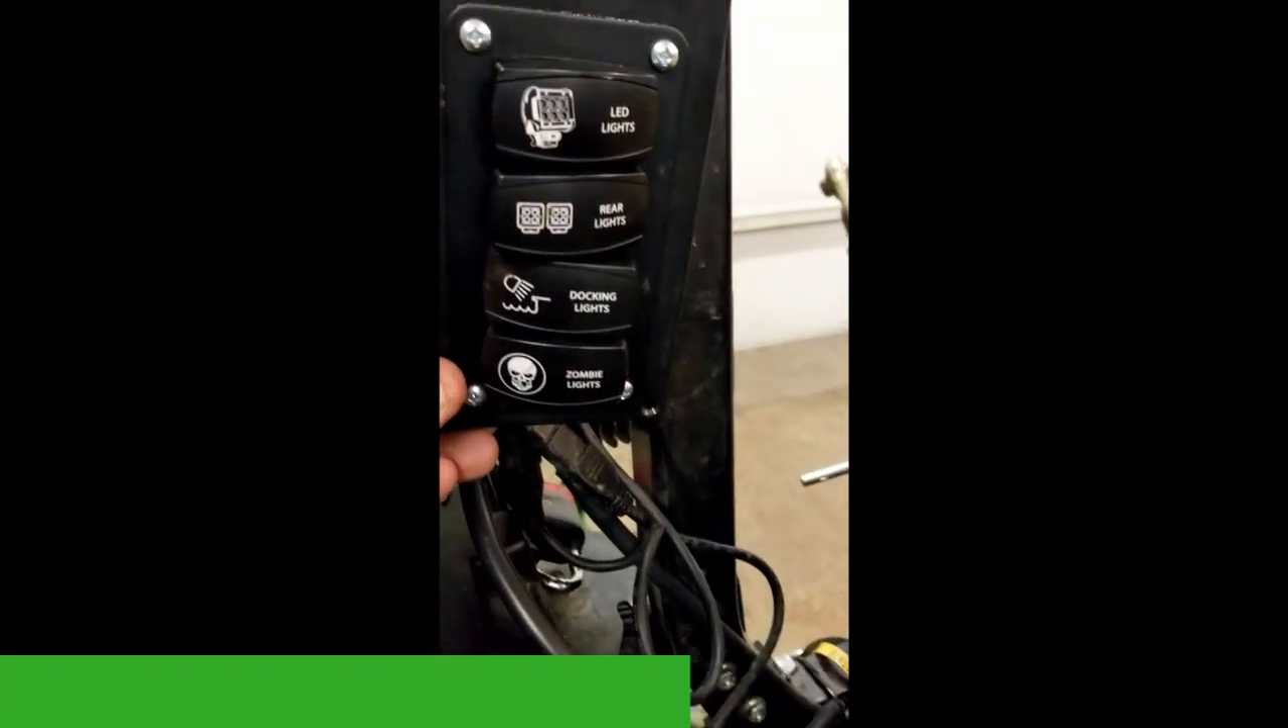I still have to clean up that wiring right there zip tie it down.